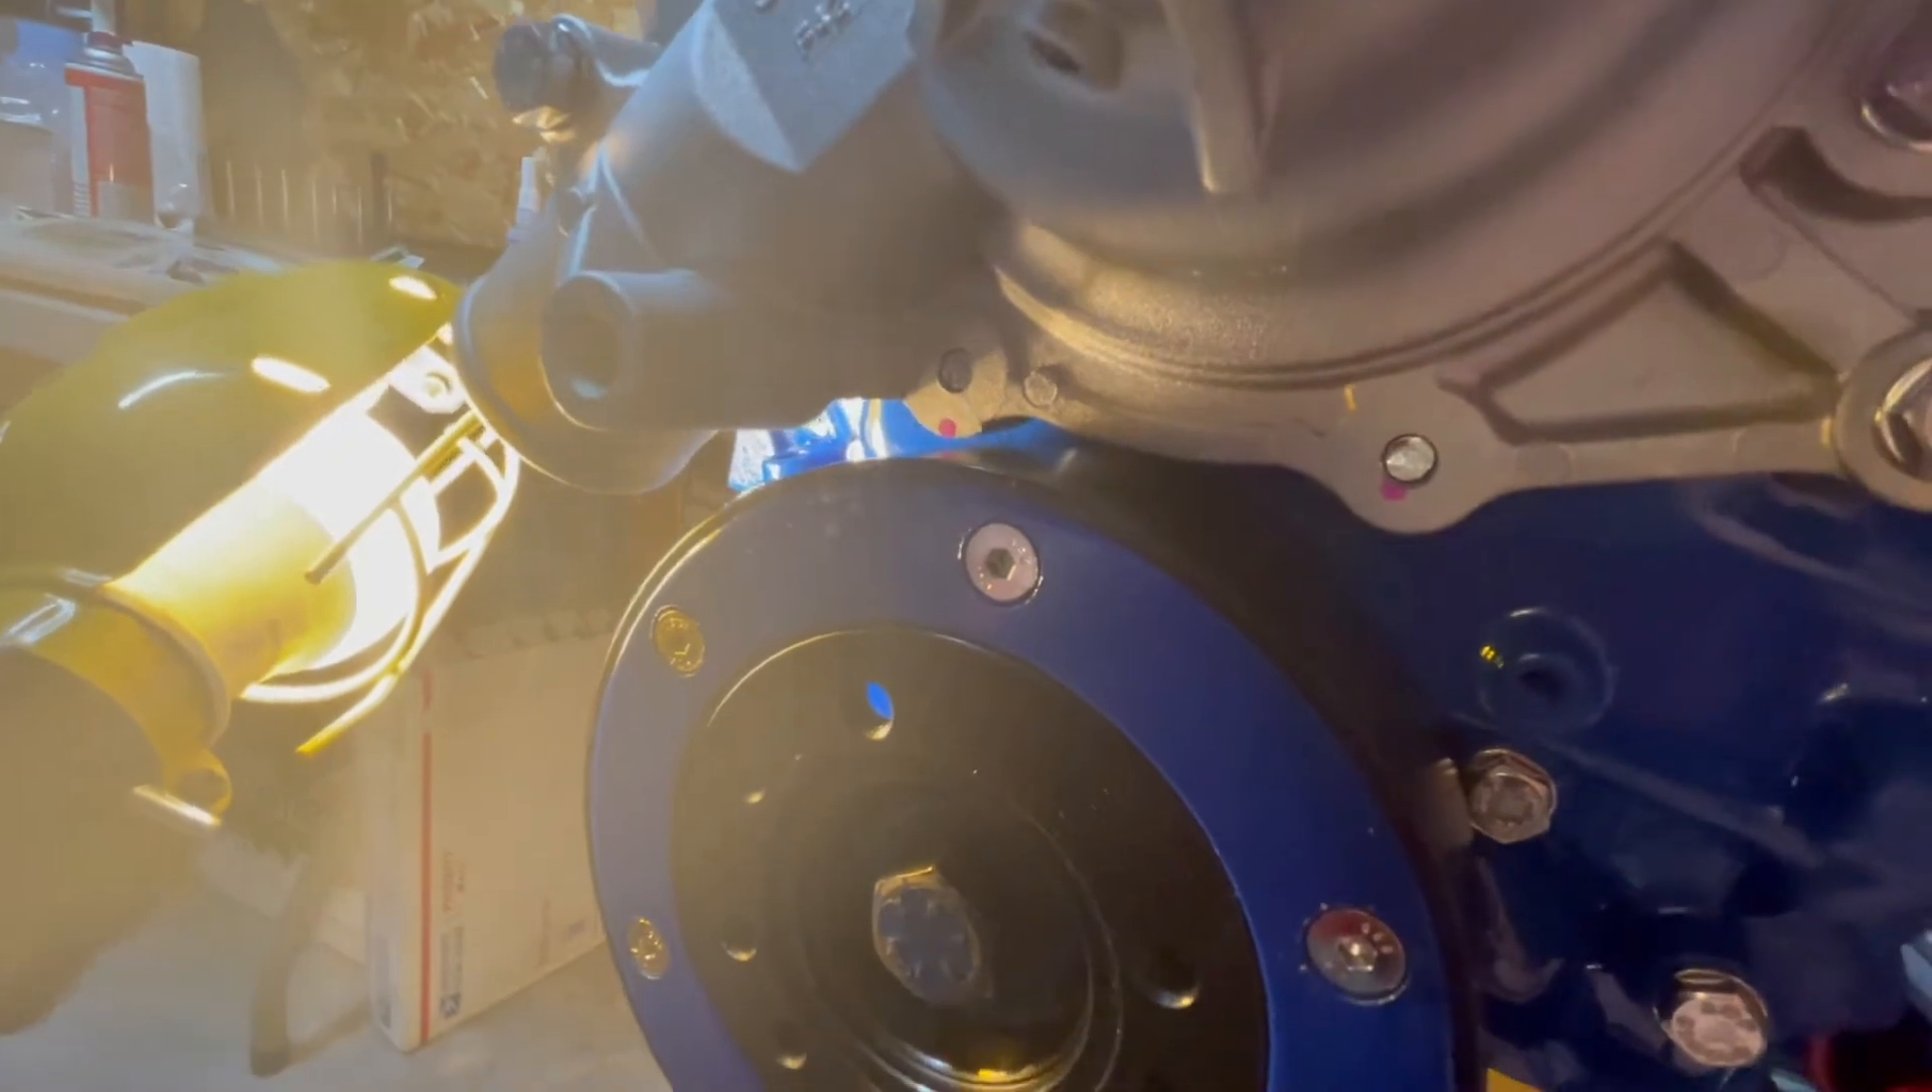The water pump is almost touching the harmonic balancer and it's too close for my comfort.